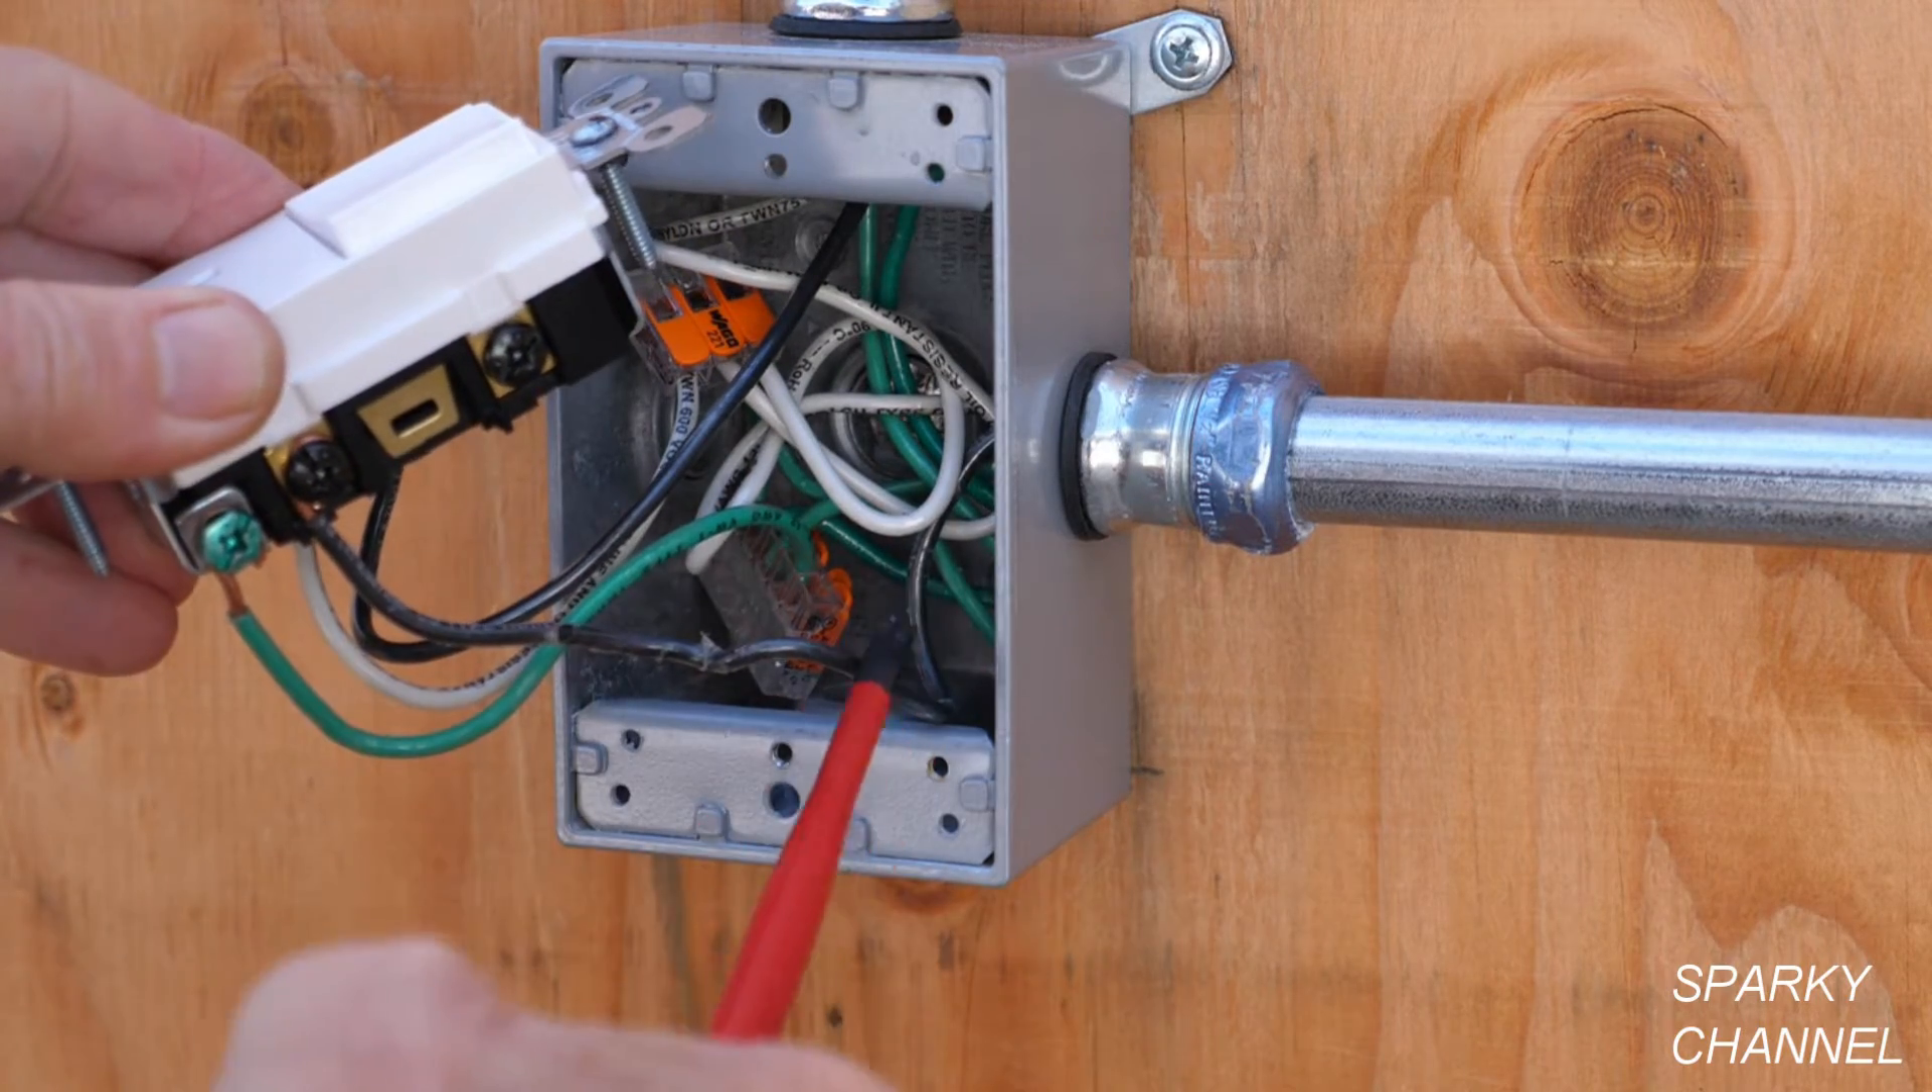We've got the green wire going to the ground screw.